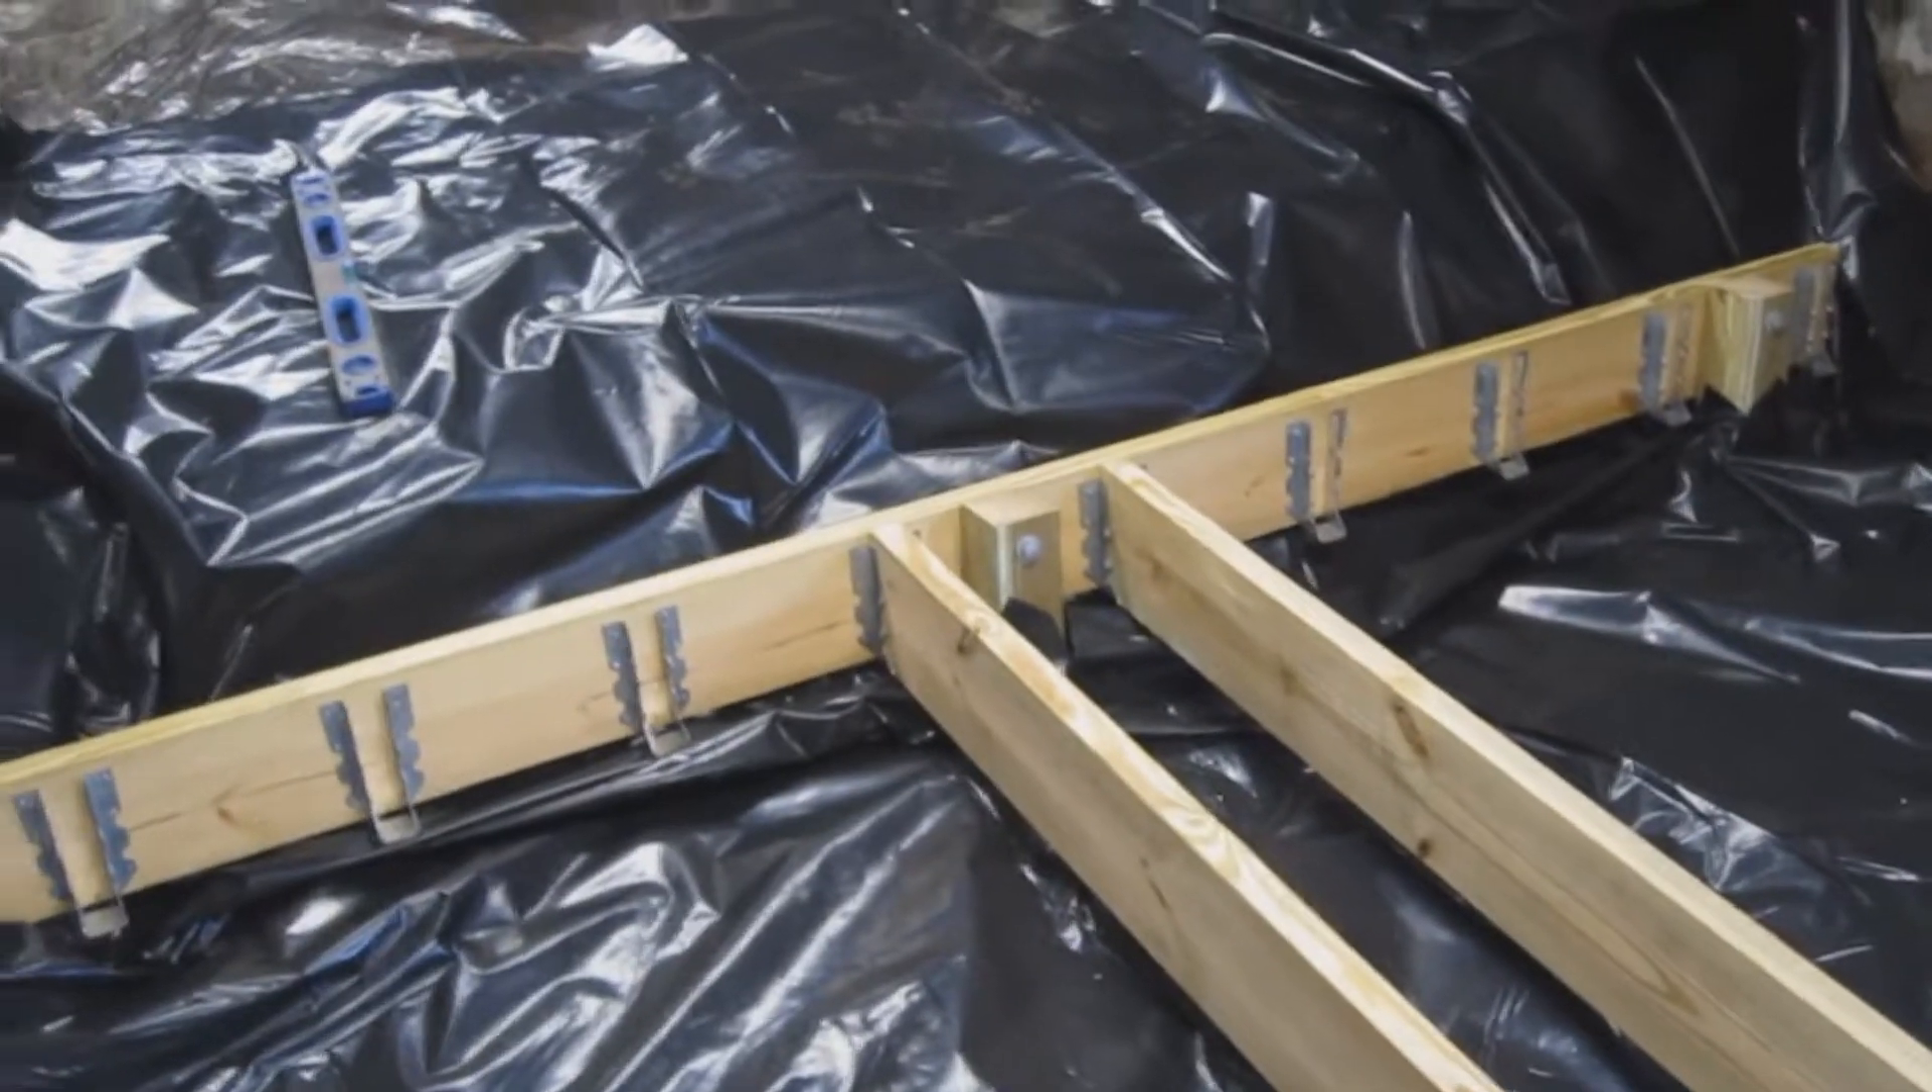And, so, now I'm putting in the actual floor joists. And, it seems to be fitting perfect.